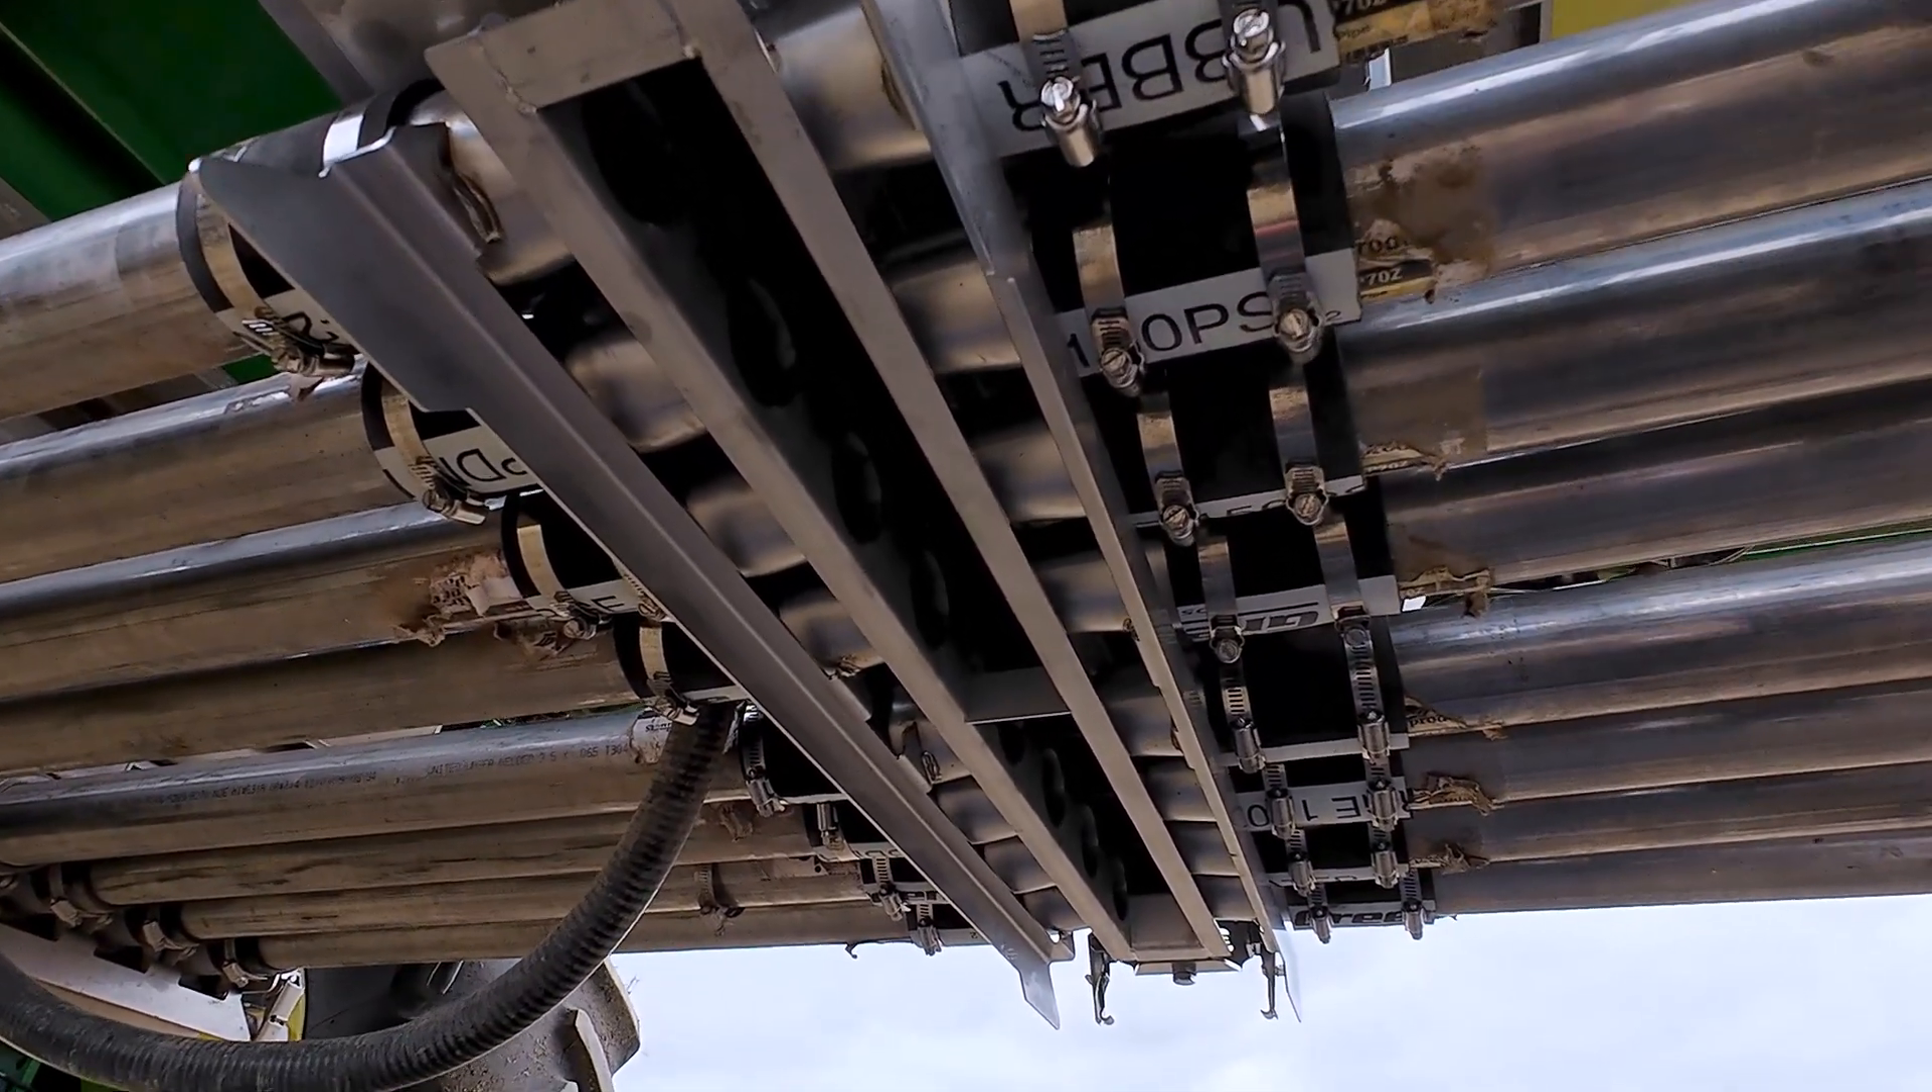We got all the clamps on the couplers on.